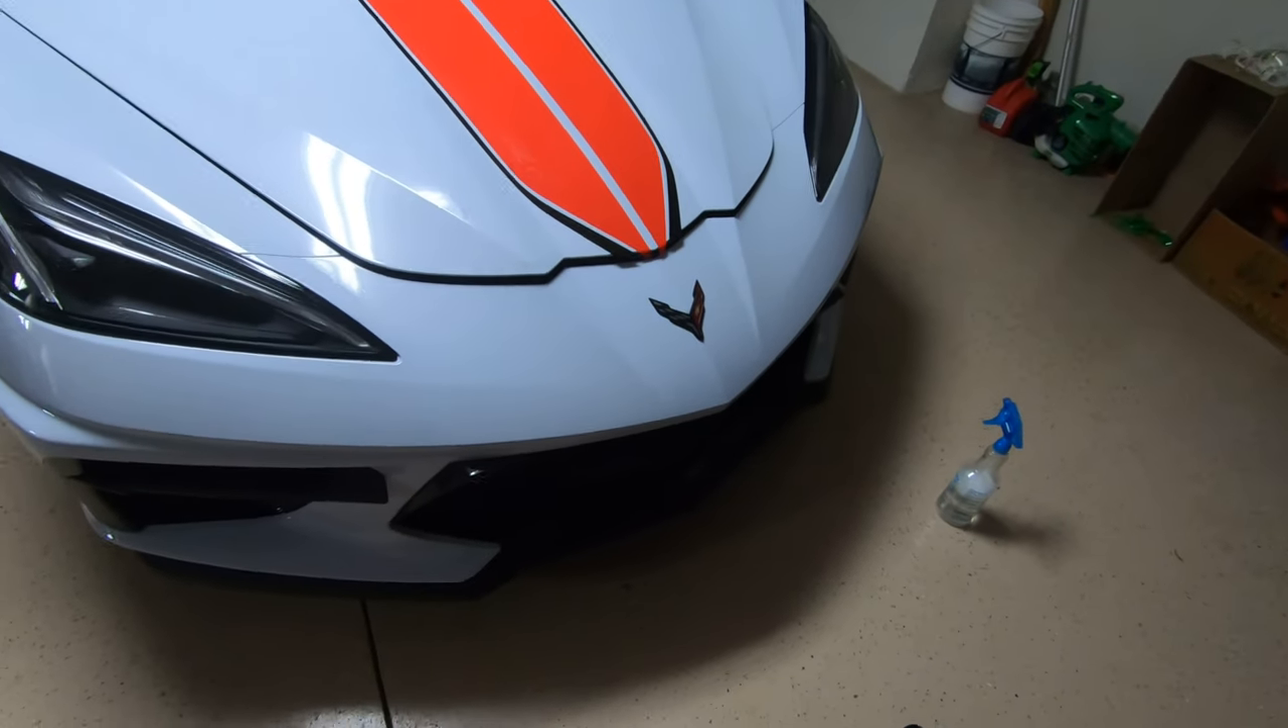Okay, we've got the hood on. Look at that.